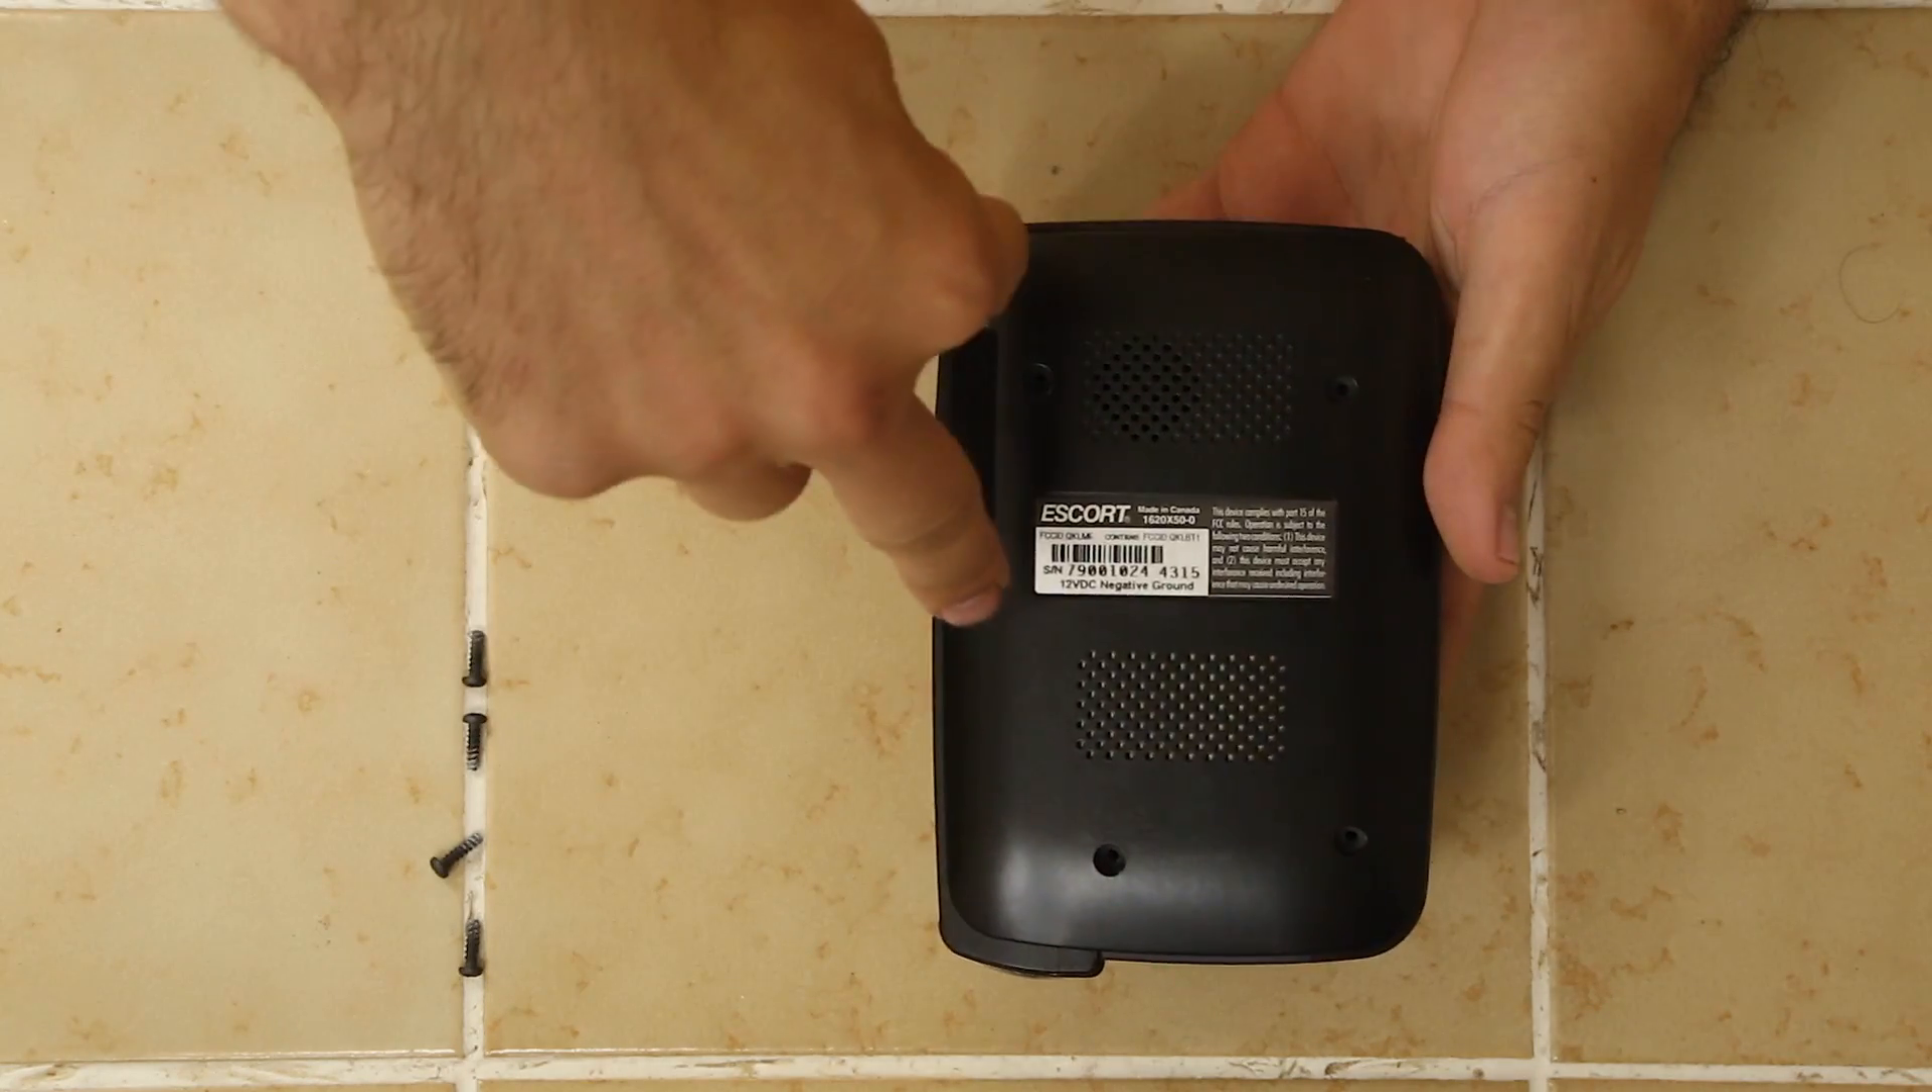So we've got the four screws removed.